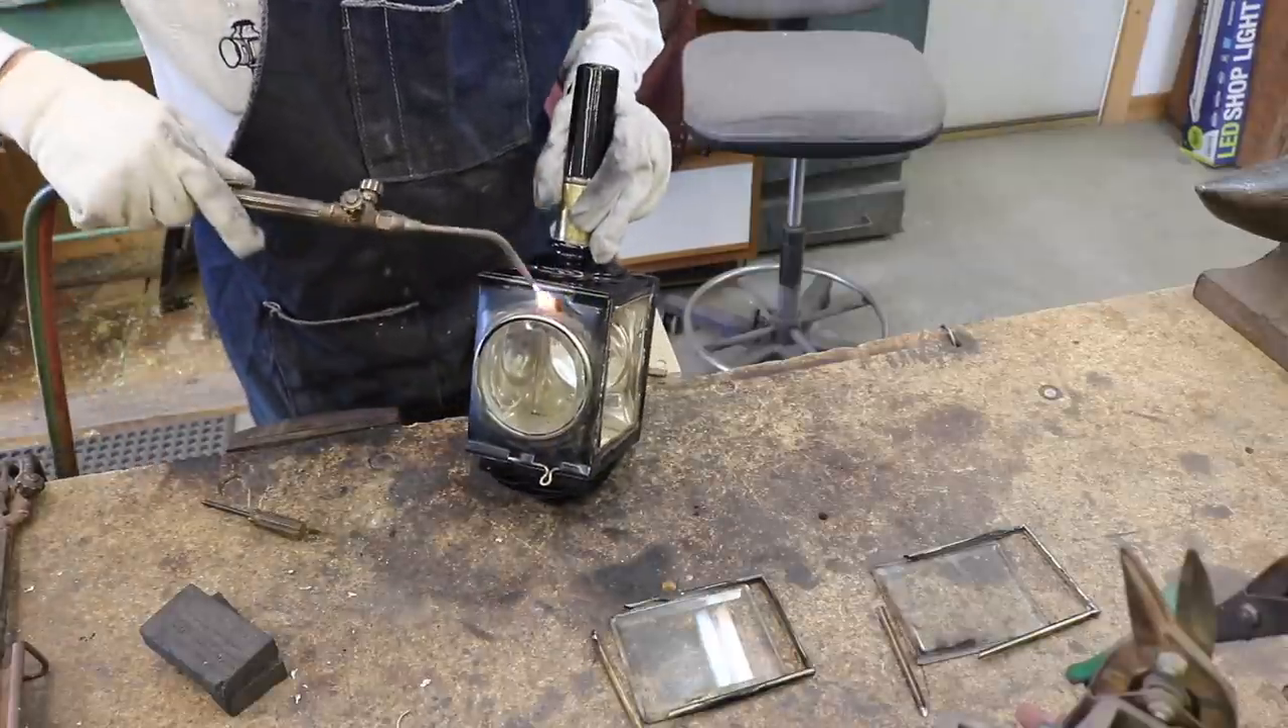The first step is to get the glass taken off the lamp. Here I have all but one off and you can see that I bring the heat in from the base metal out toward the bezel of the lamp.